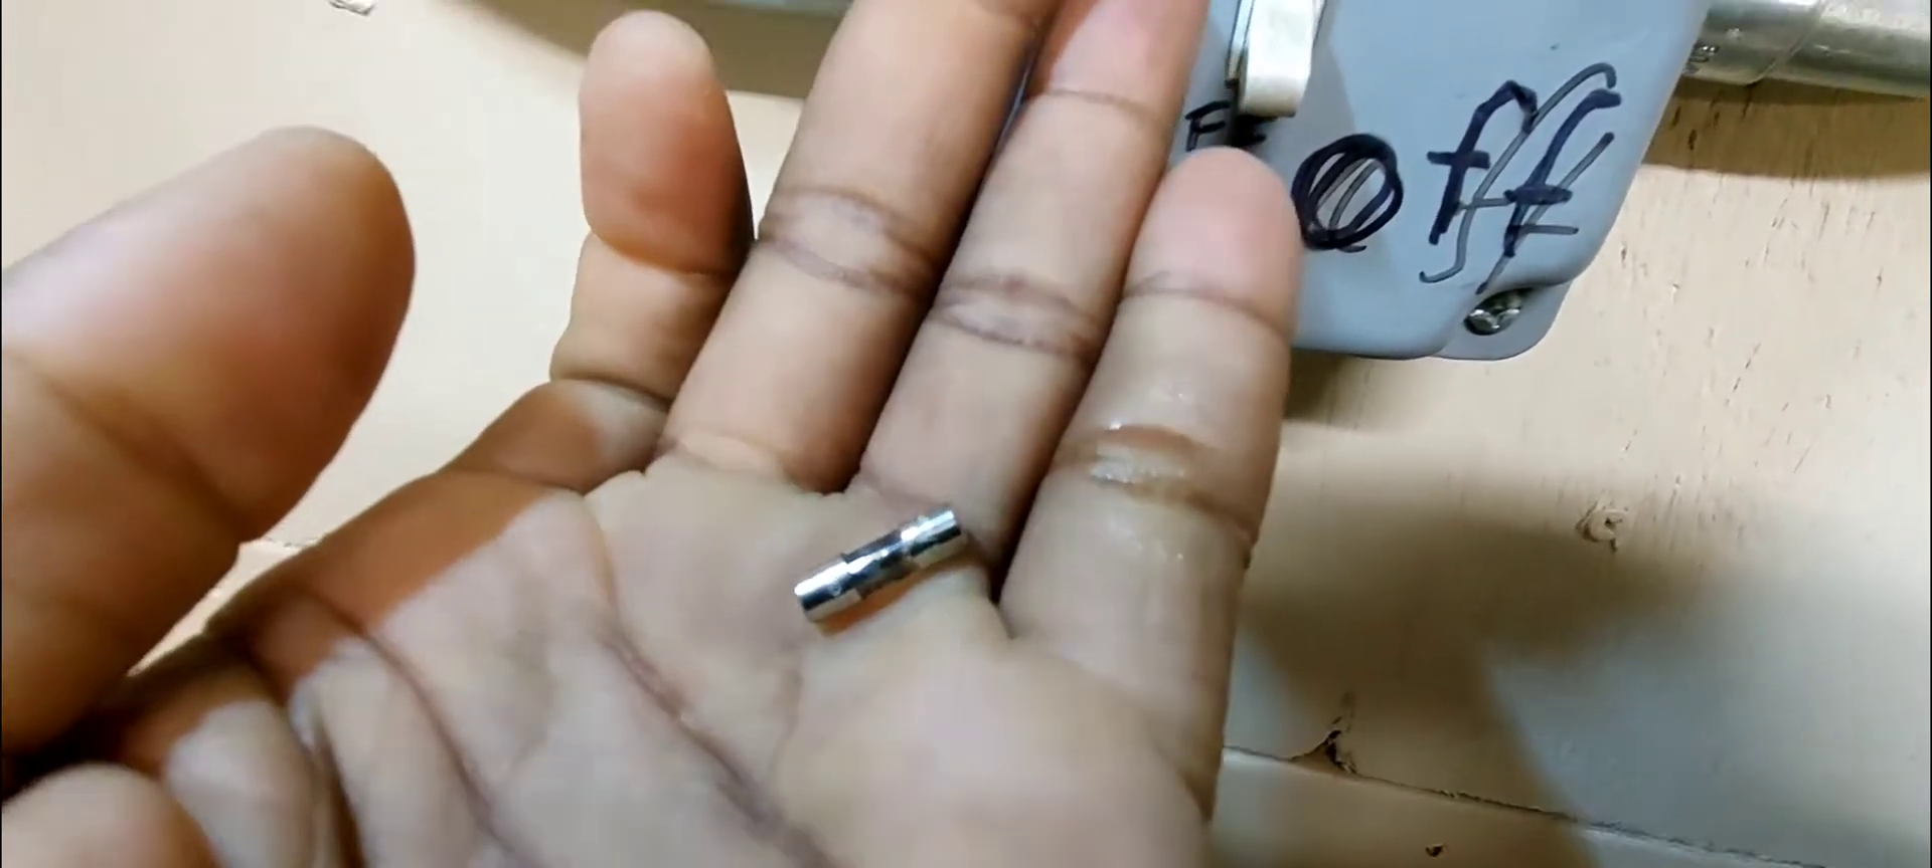There's the fuse the fuse is out.